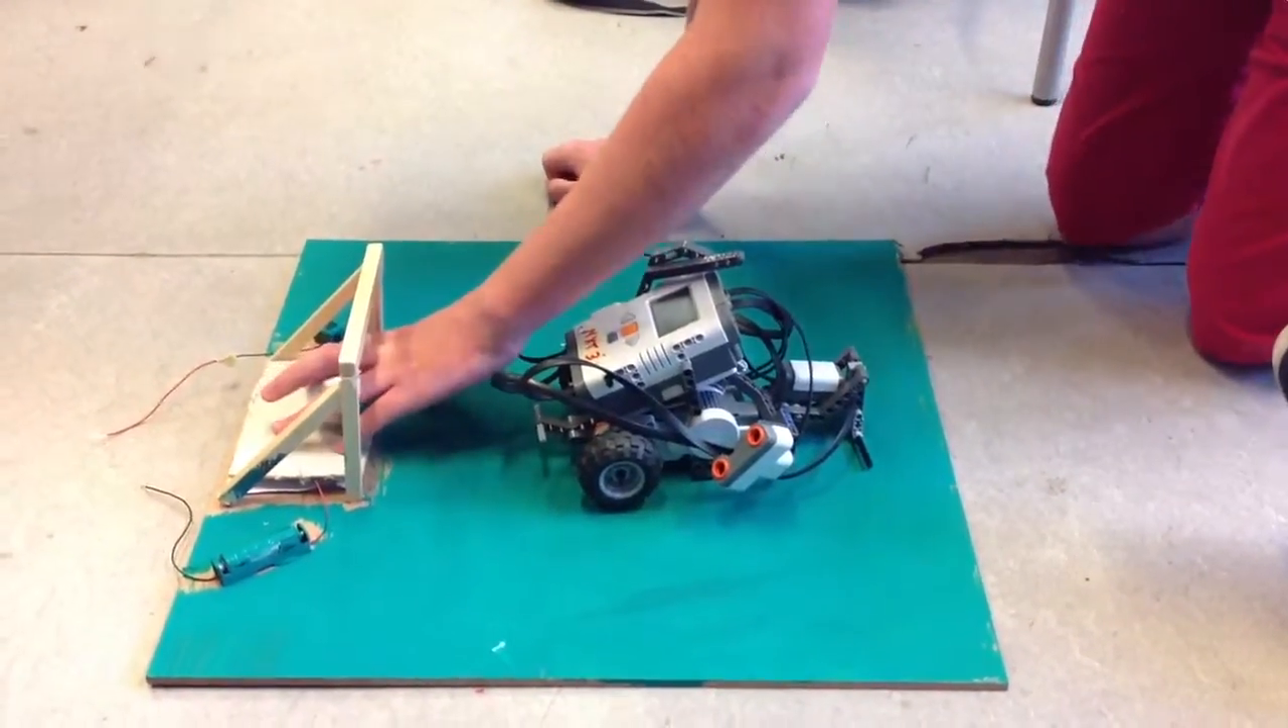And then I'll just need to, what I haven't finished yet and didn't have enough time to do, is place a net on the back of the goal.